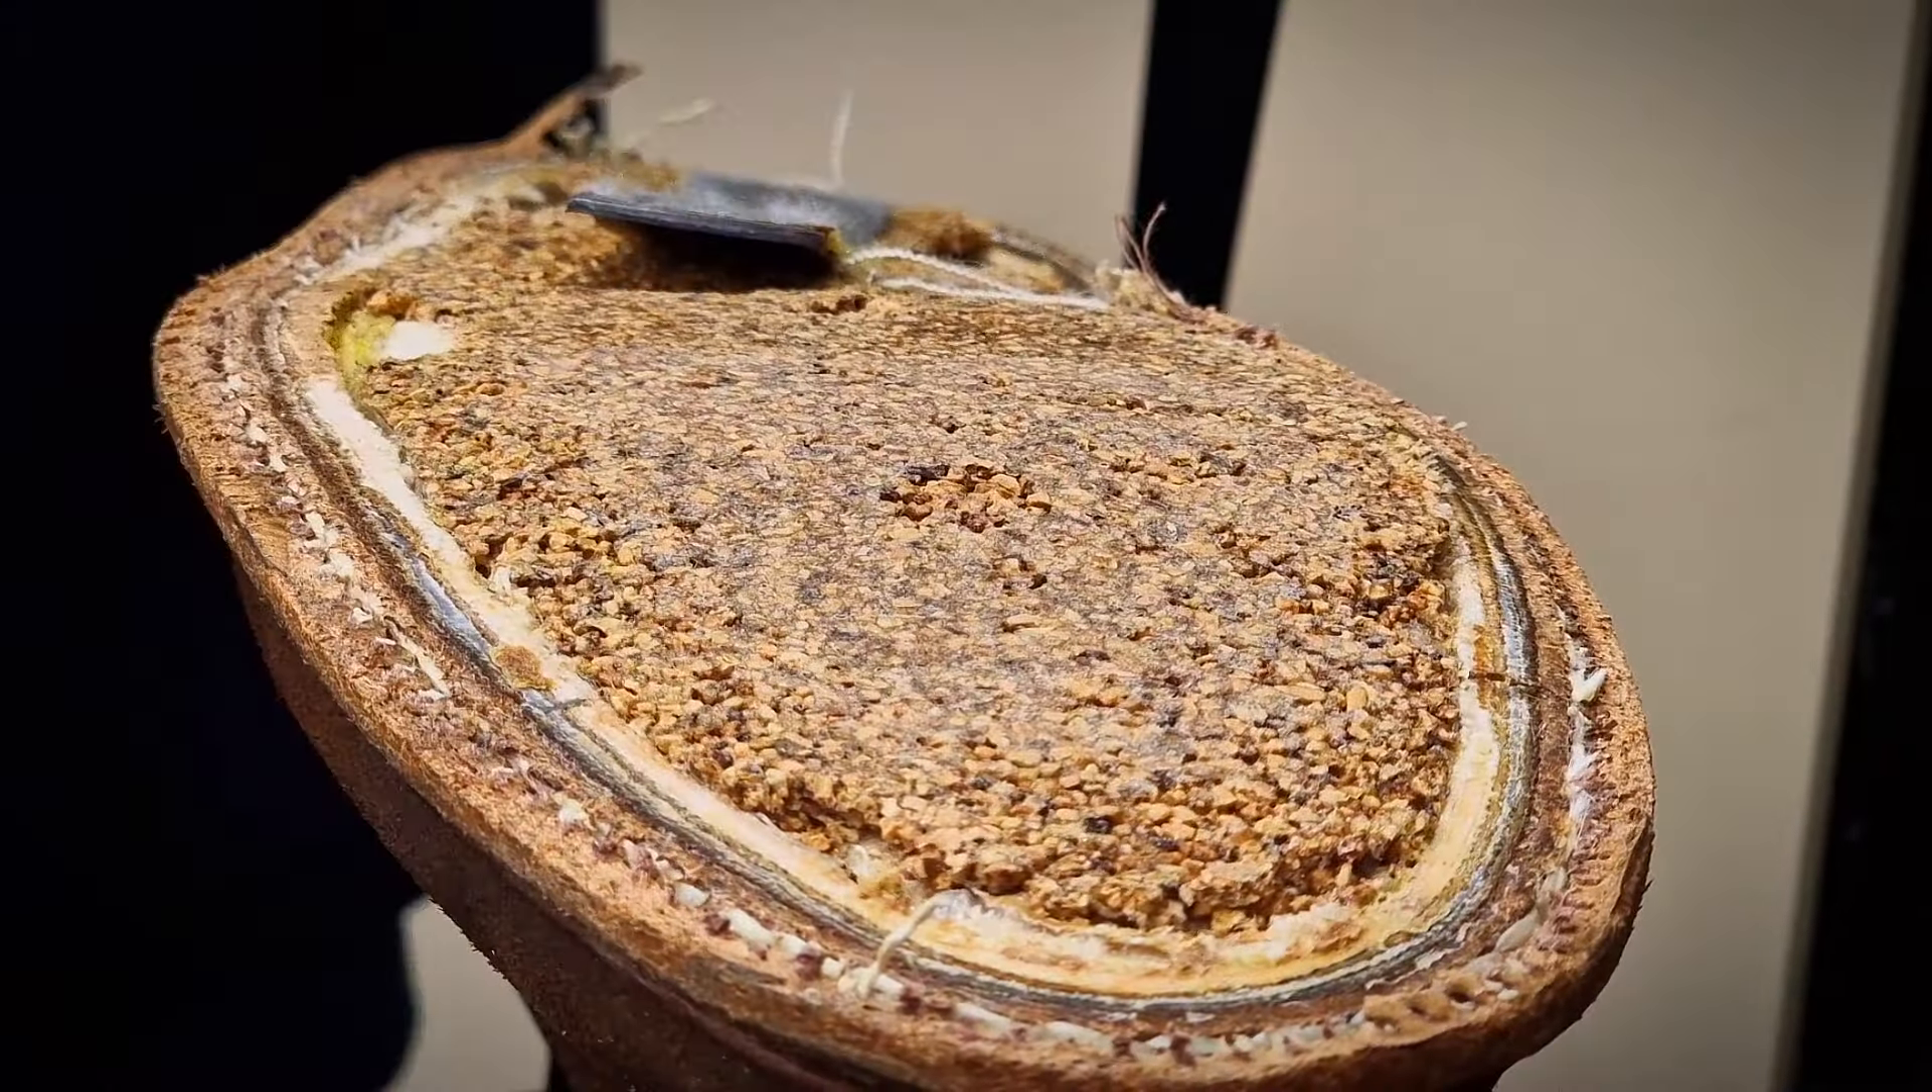Okay, old sole's off, now for a quick look on the inside.